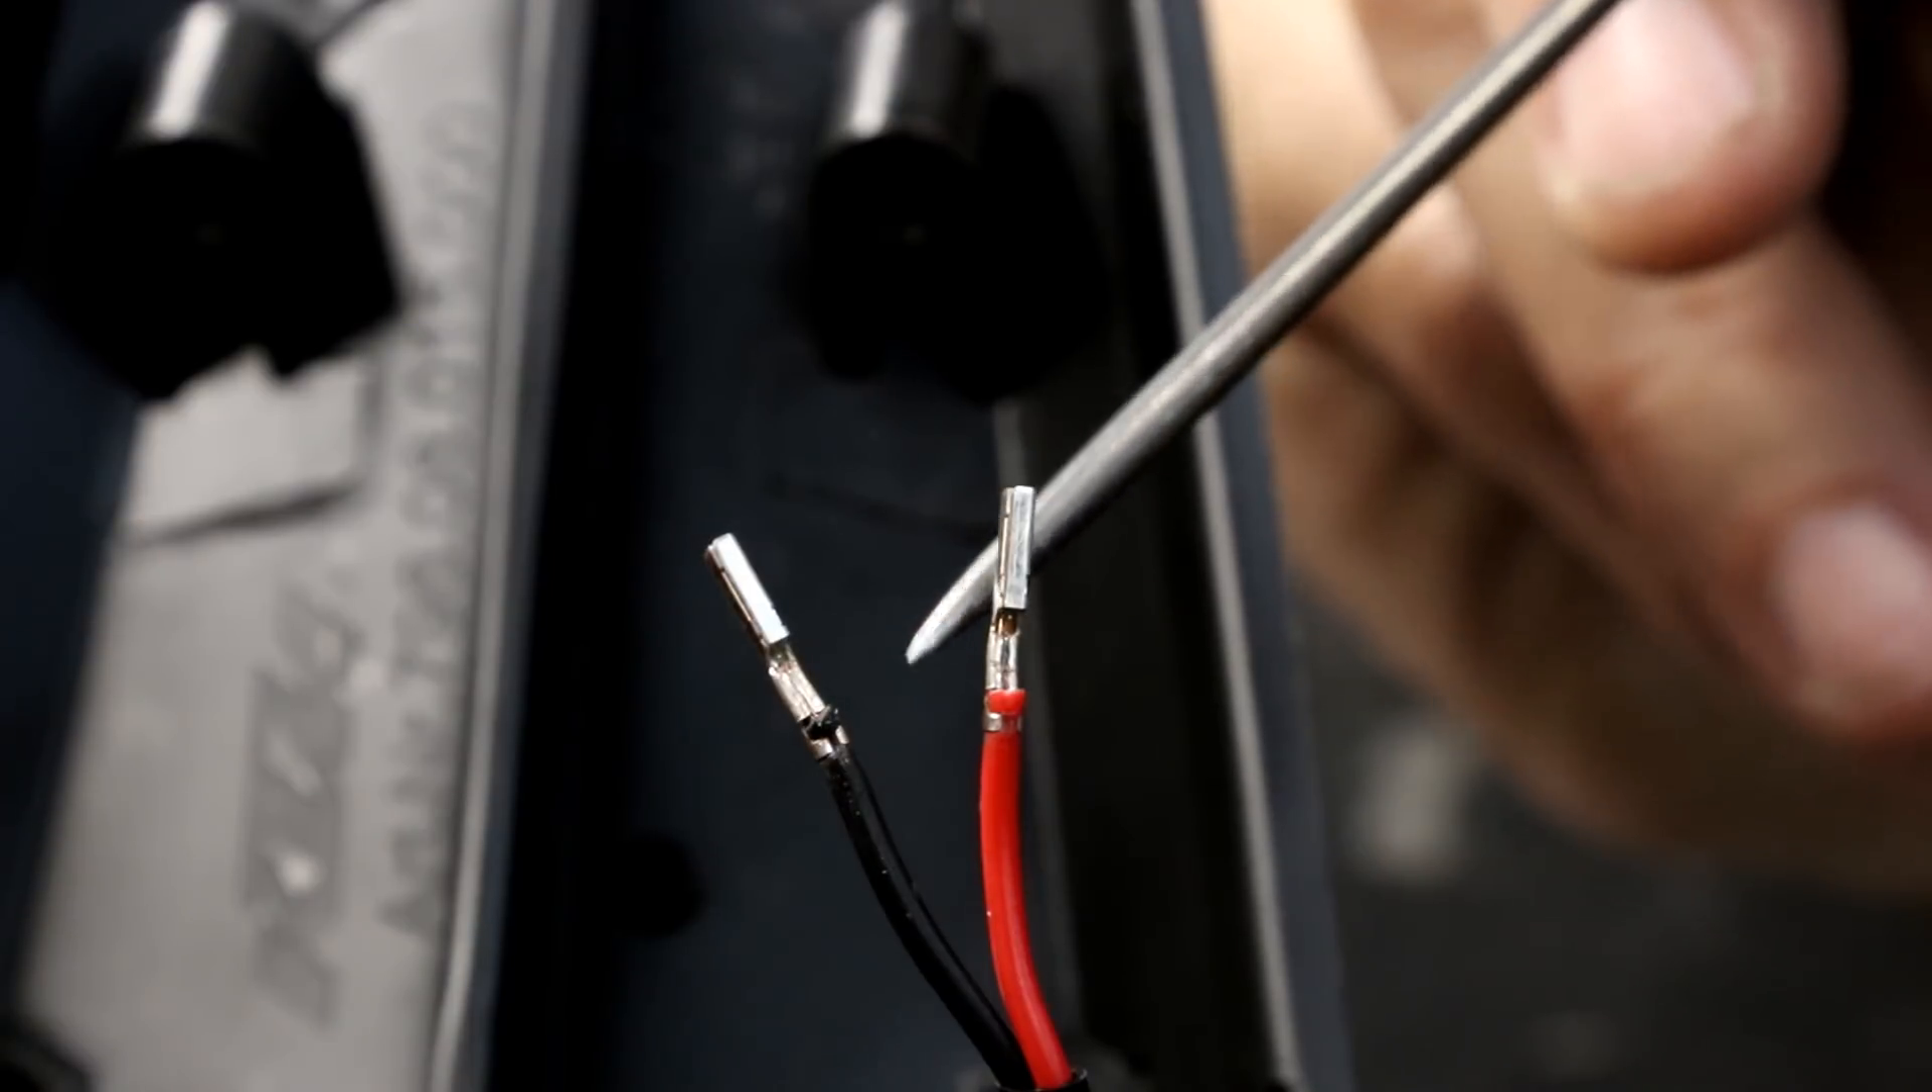Here you can see both of the connectors installed. And you can see the wire crimp and the insulation crimps both completed and good quality.